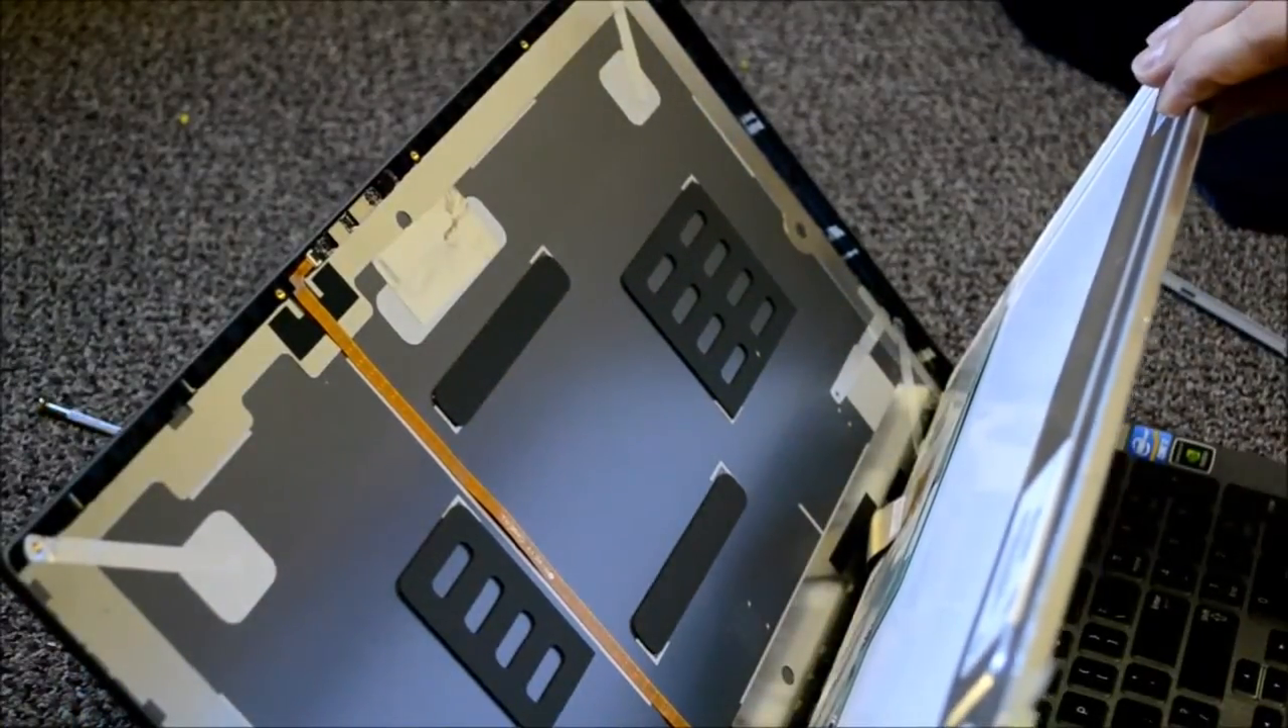You'll notice that the screen is free.